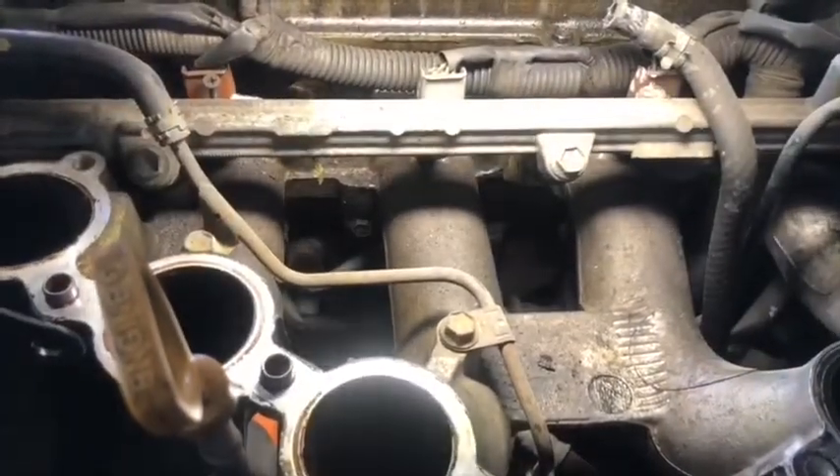Okay, but still the manifold intake is in there, so next time we need to pull it.